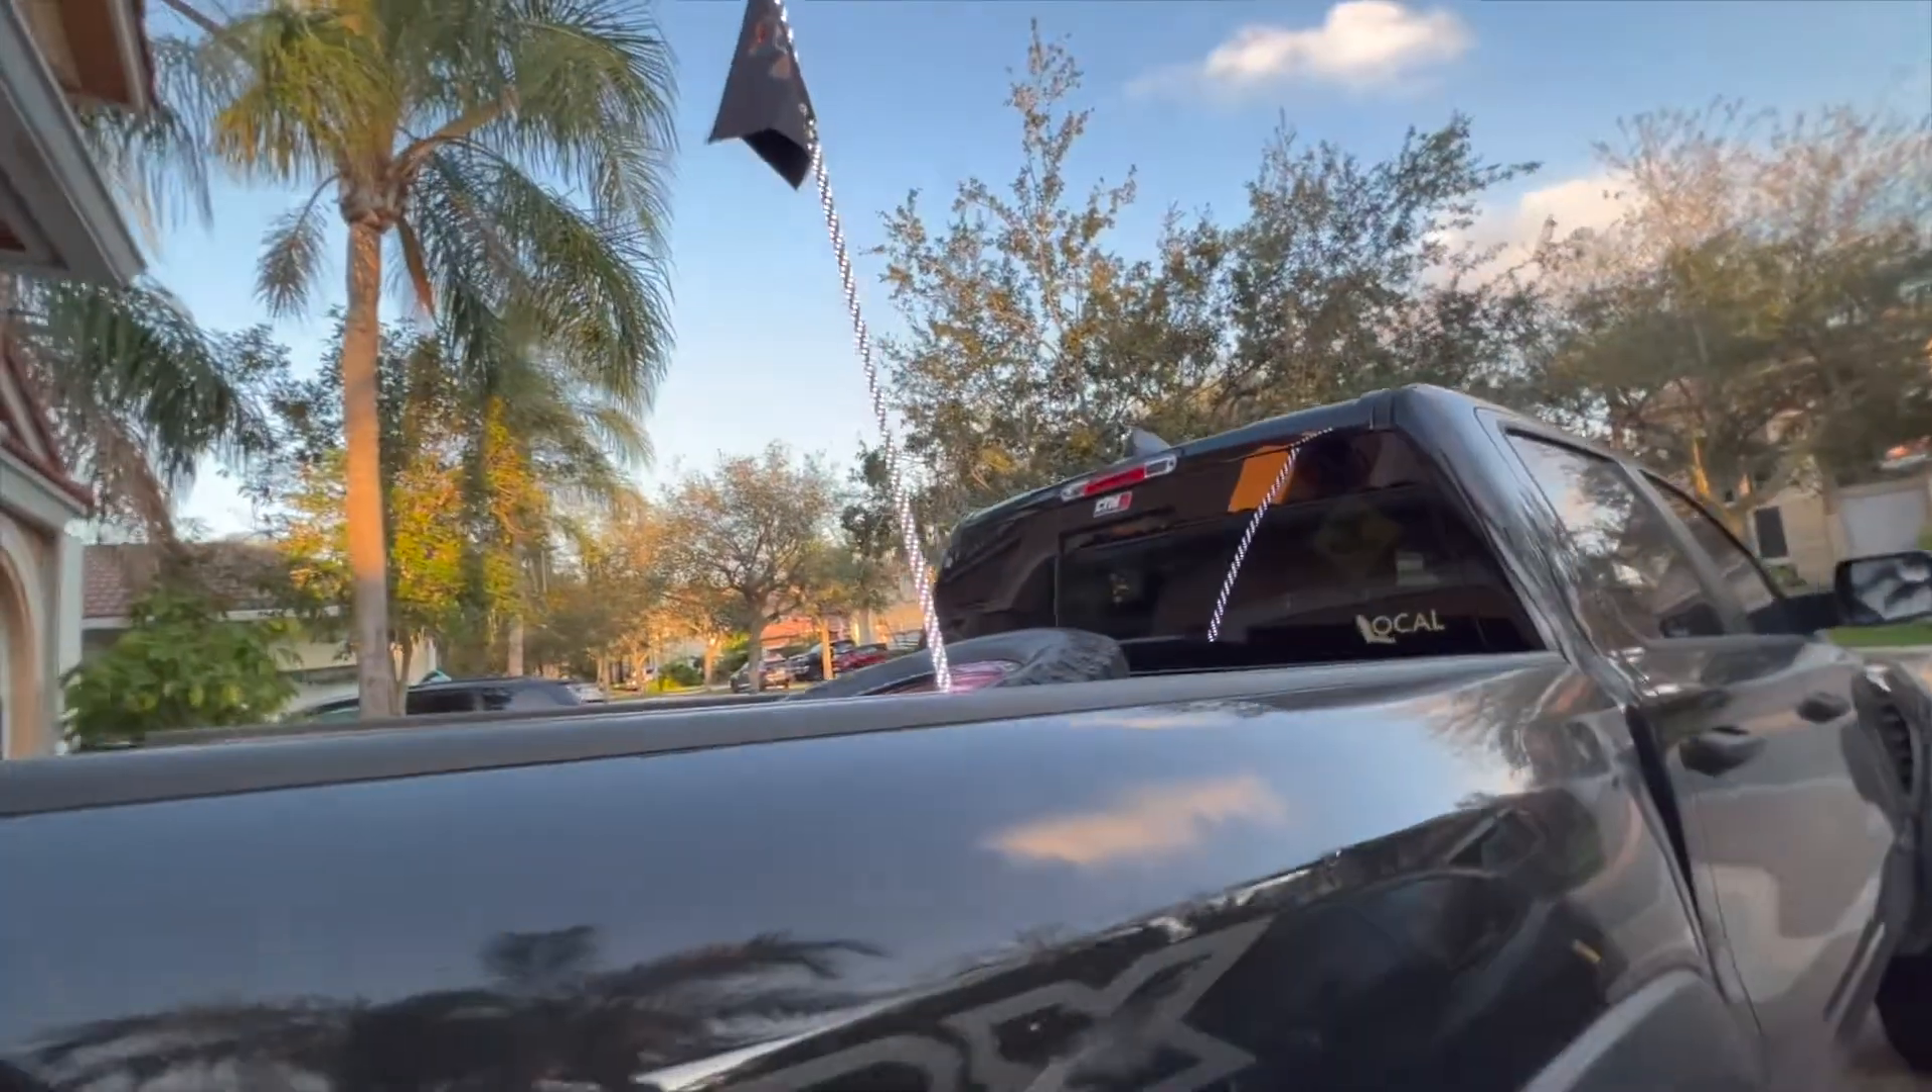And there it is got the flag installed.